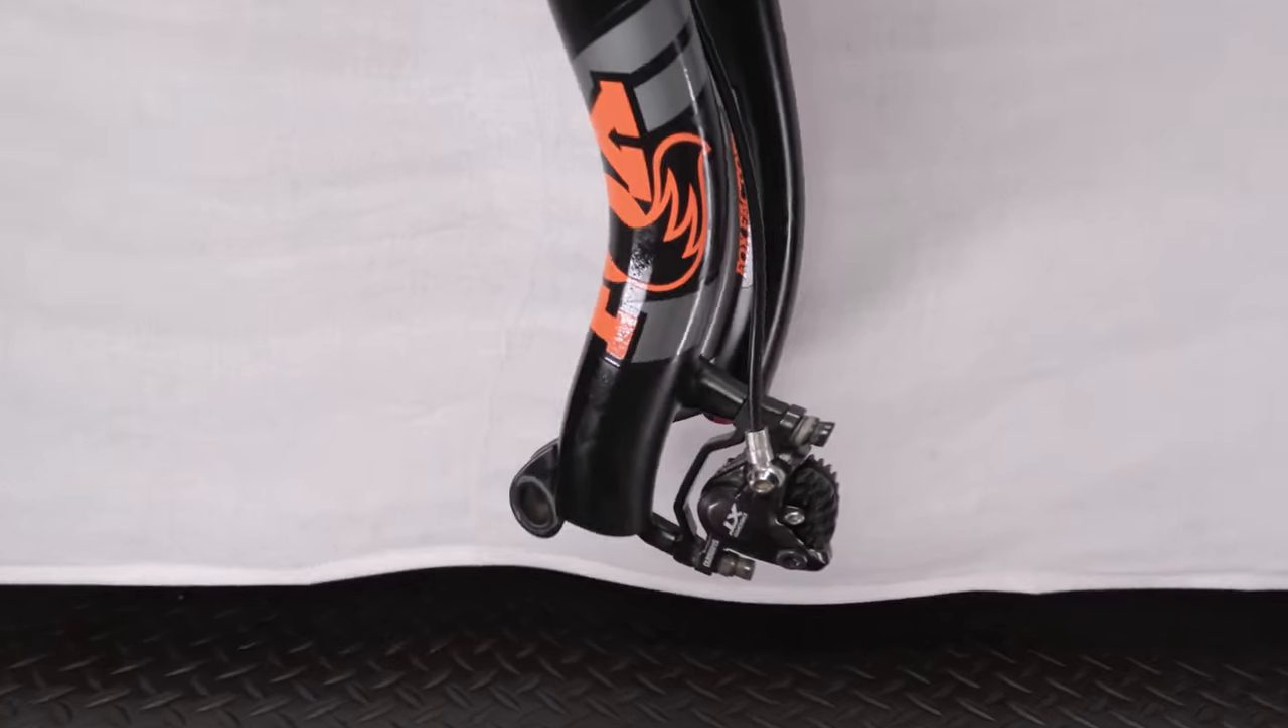All right right here ding and the caliper is done.